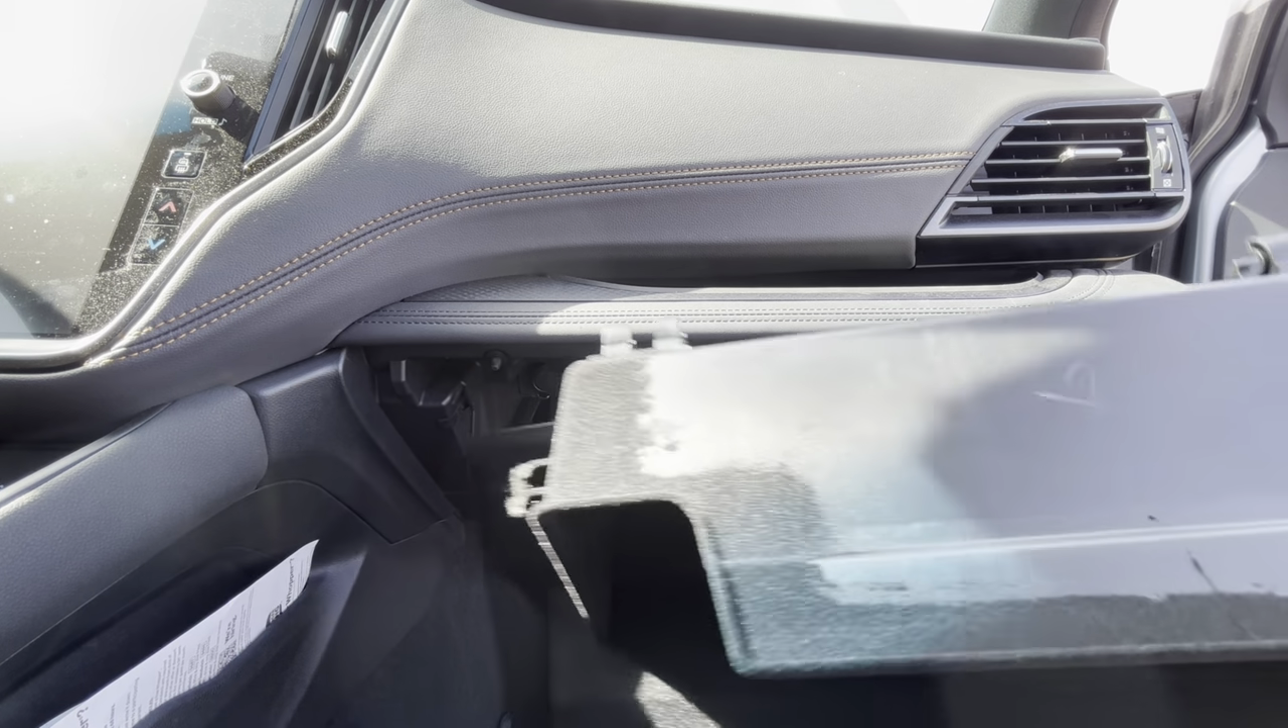I just have to put the glove box back on the same way you took it off.